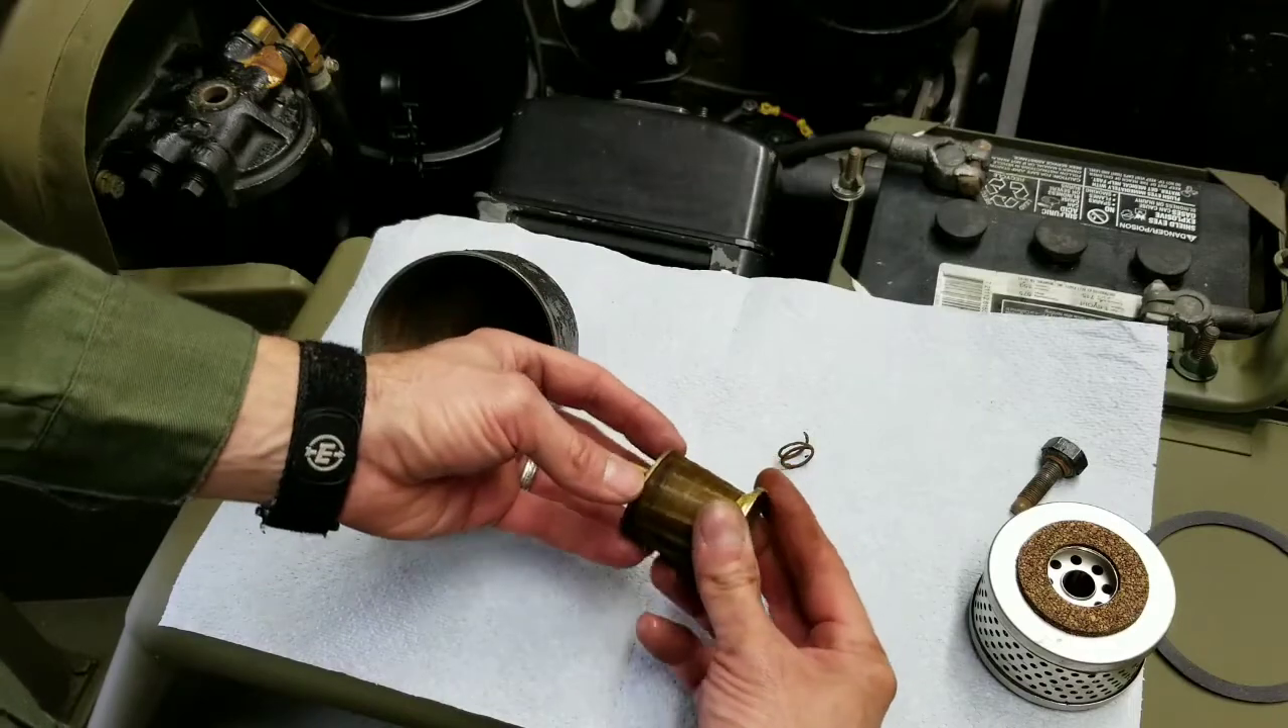With a little bit of work I got the old filter strainer out.